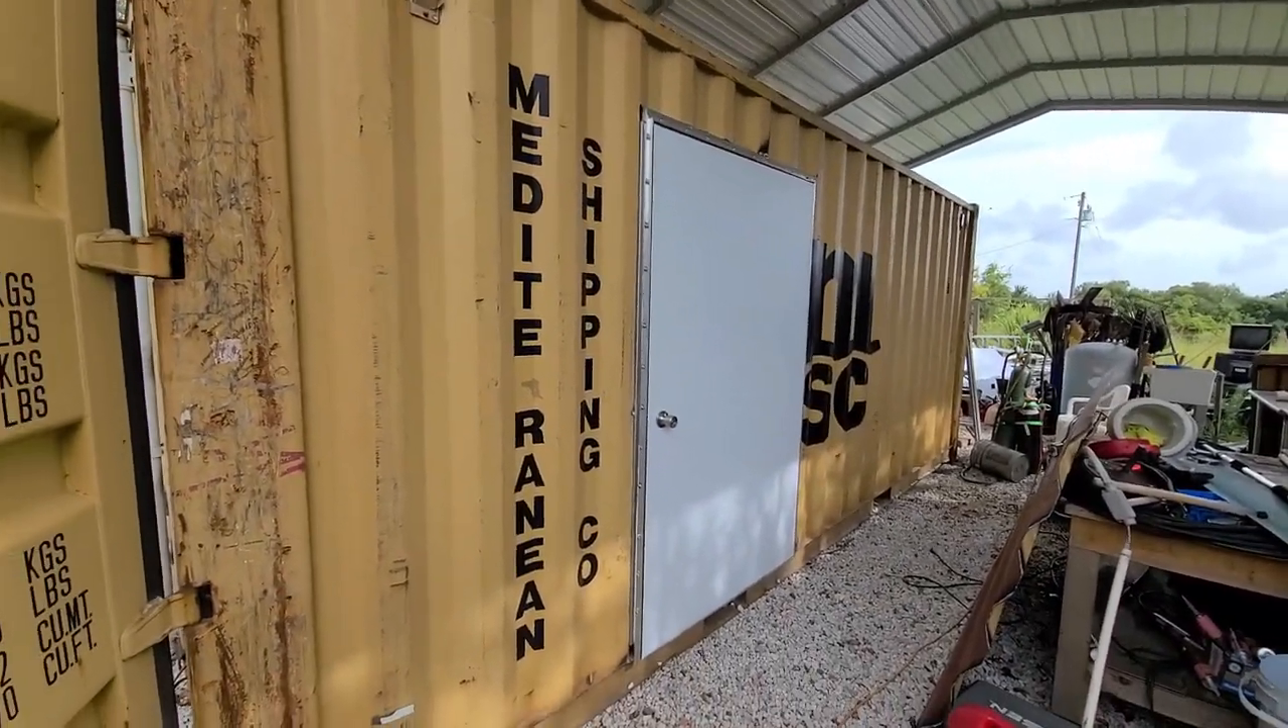We got a nice four foot door finally installed.